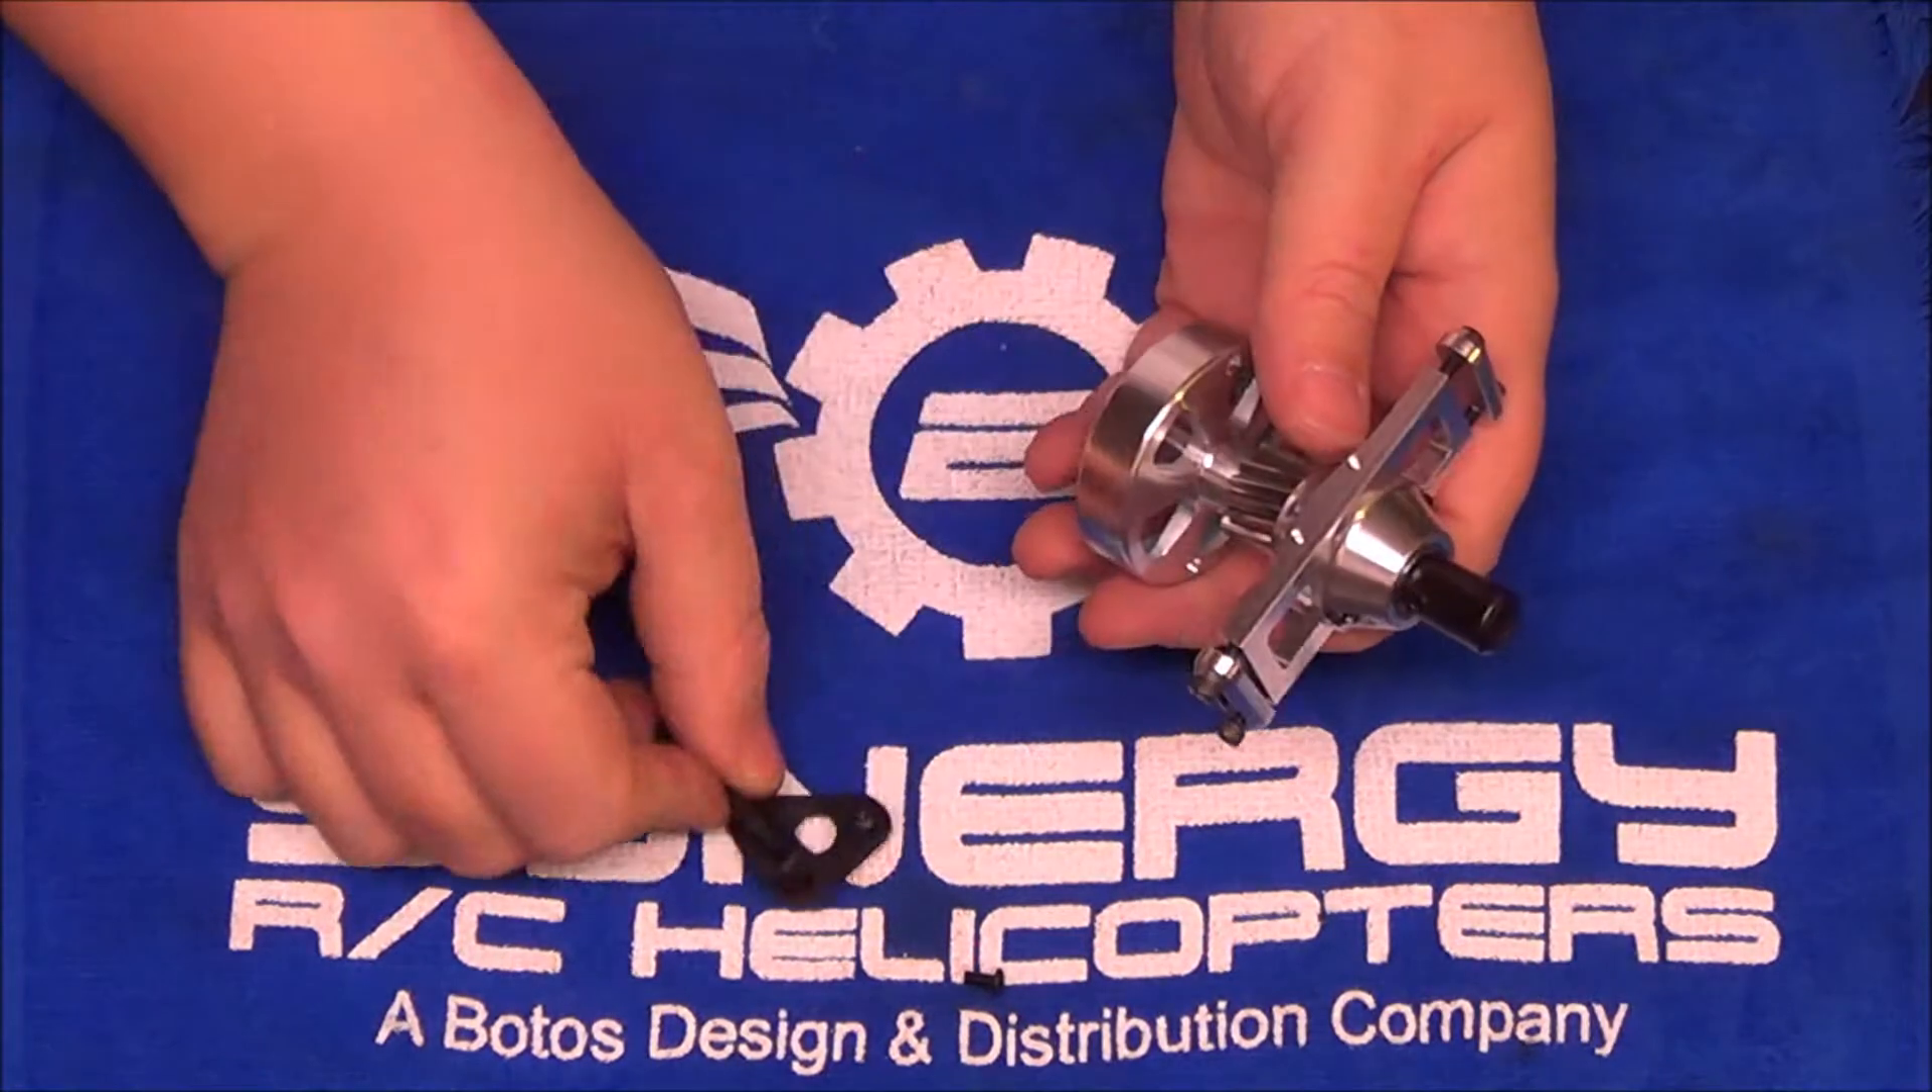I'm going to go ahead and cut the camera, and when I come back I'll have this fully reassembled. All right guys, all back together. I have not put the RPM sensor bracket back on yet.